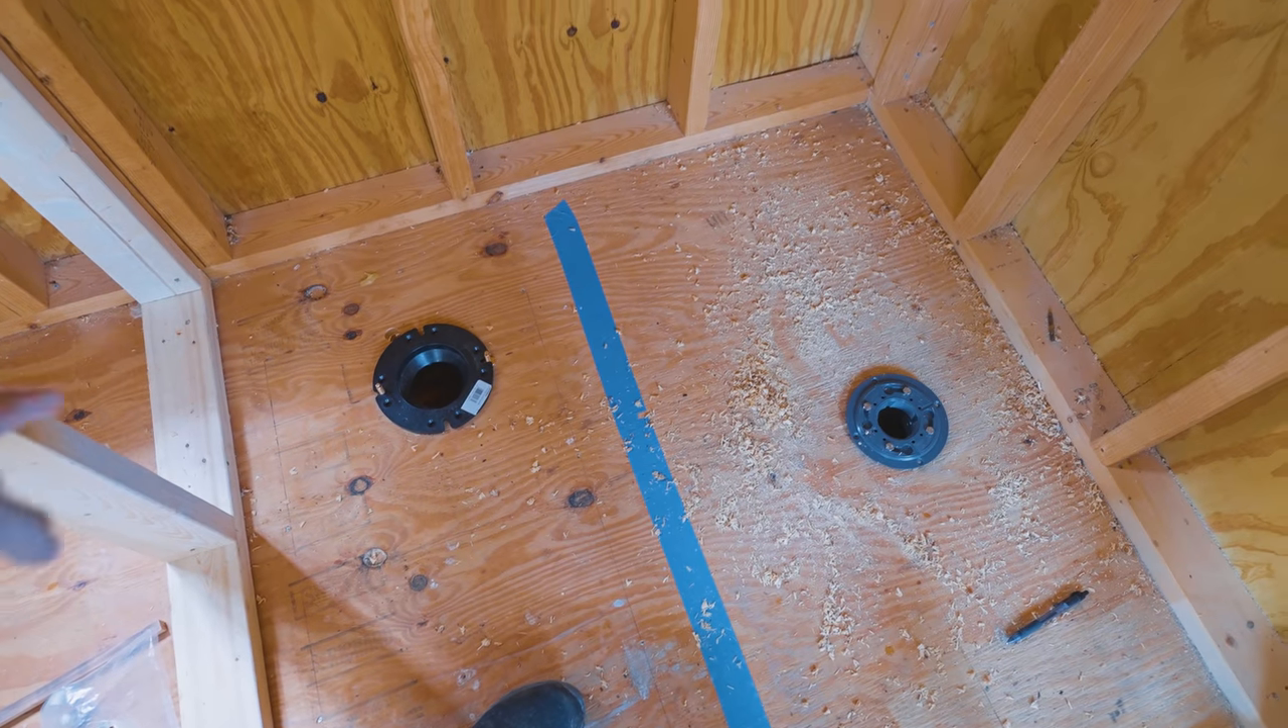All right, as you can see, I've got the toilet drain and the shower drain in now.